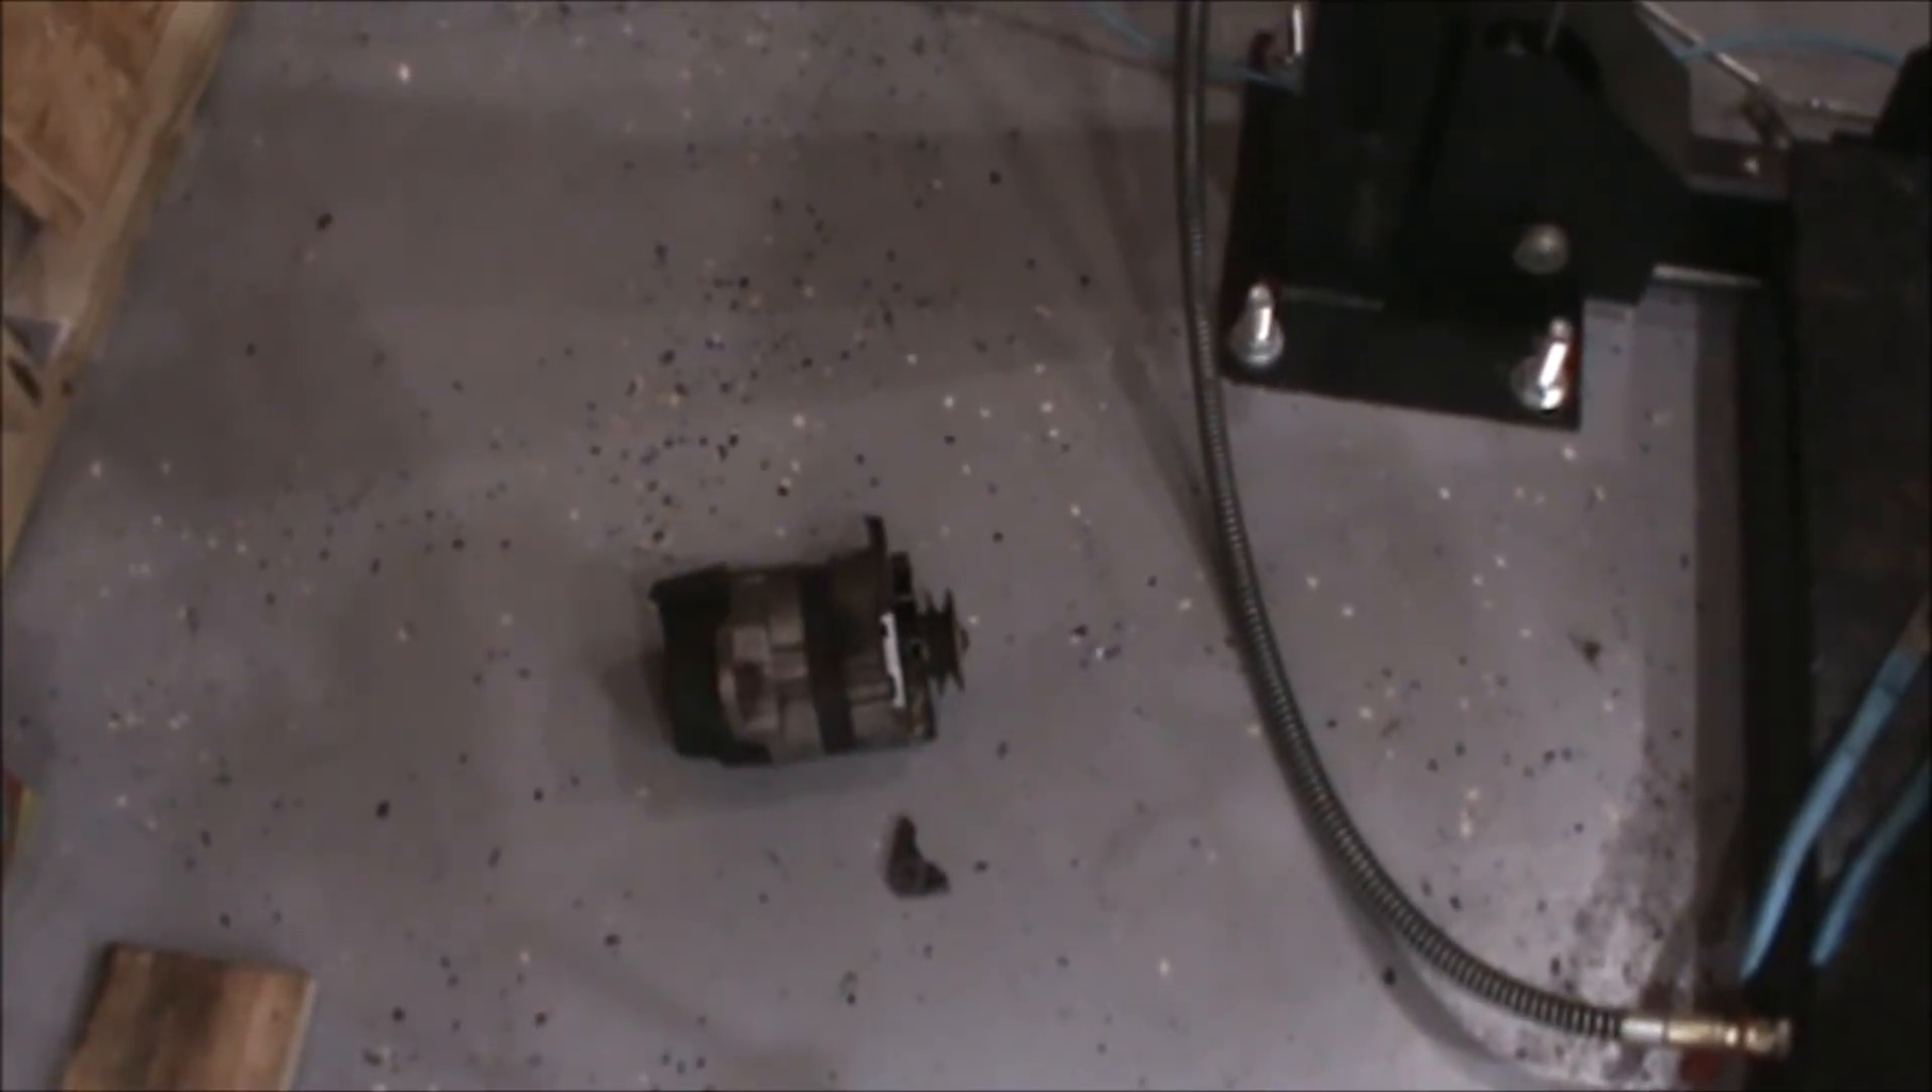Well I got the alternator out.